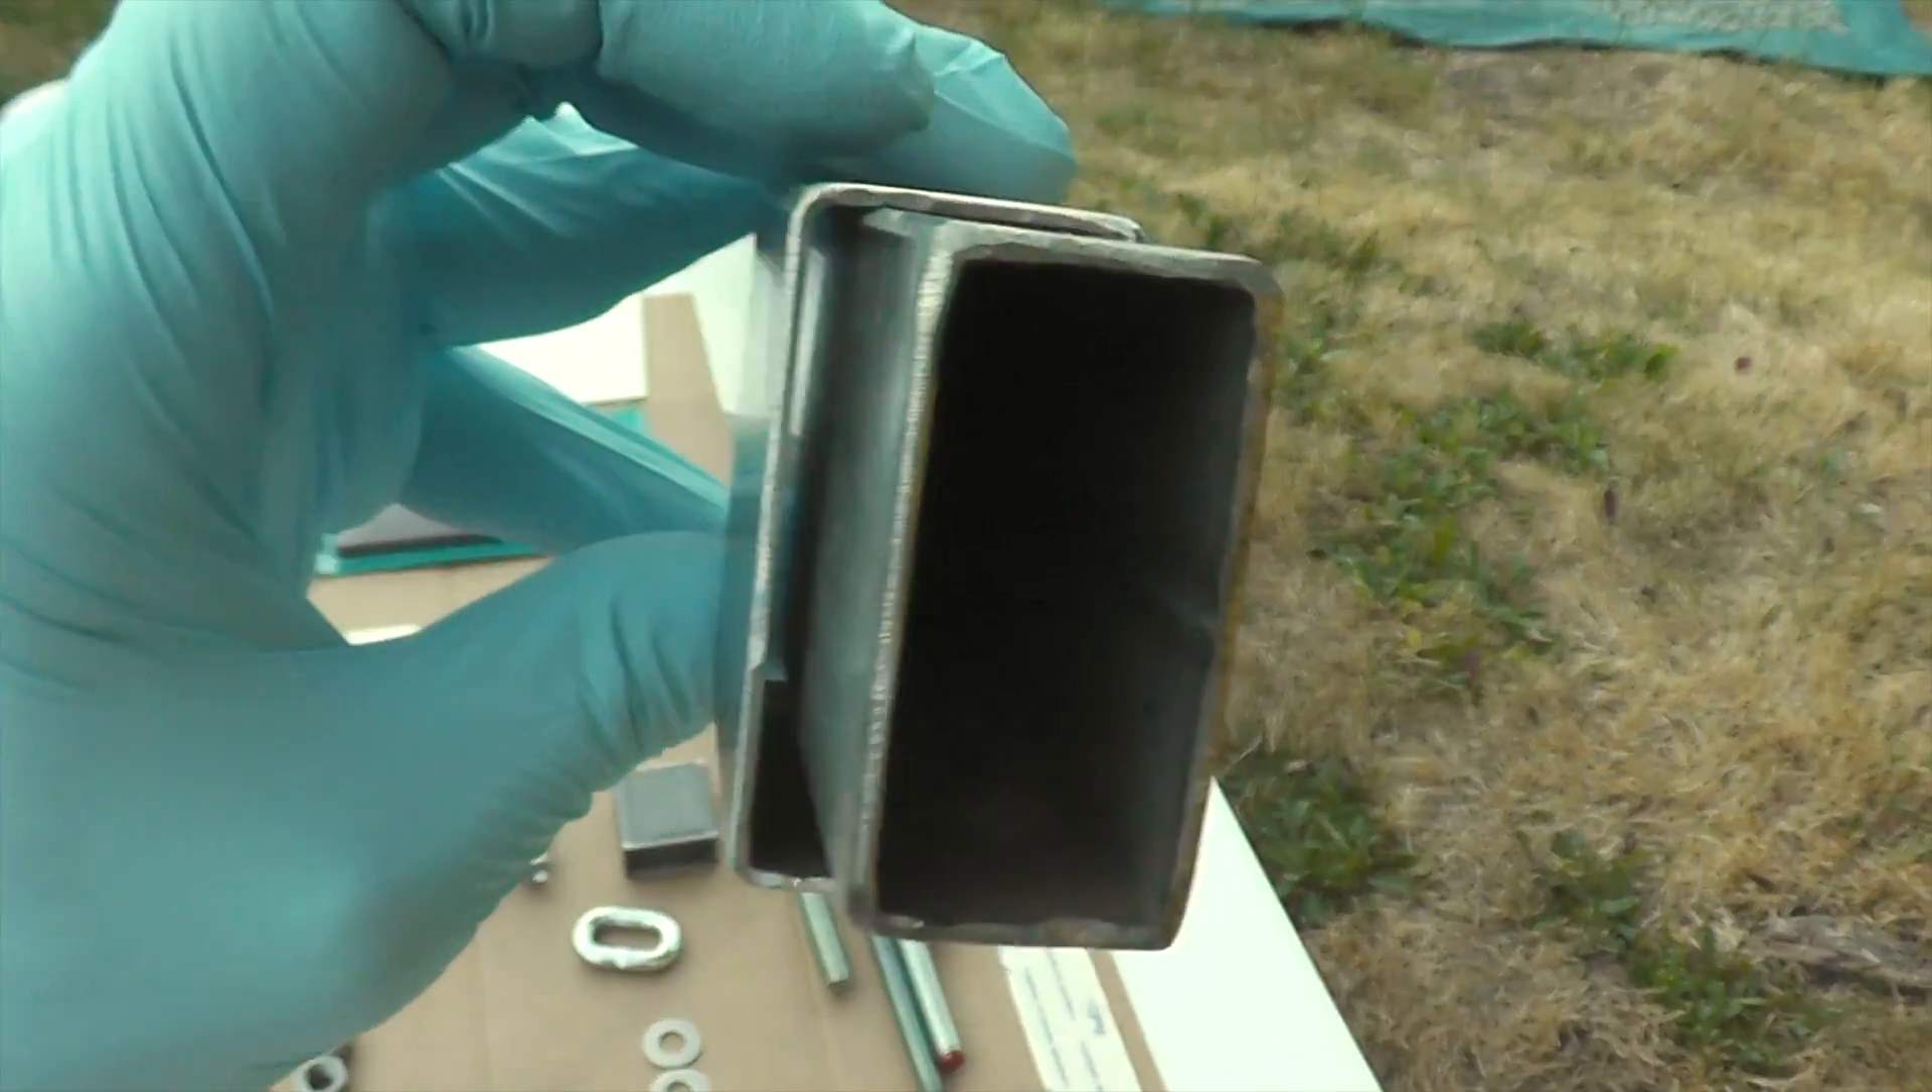You see that gap right there, right on the side?